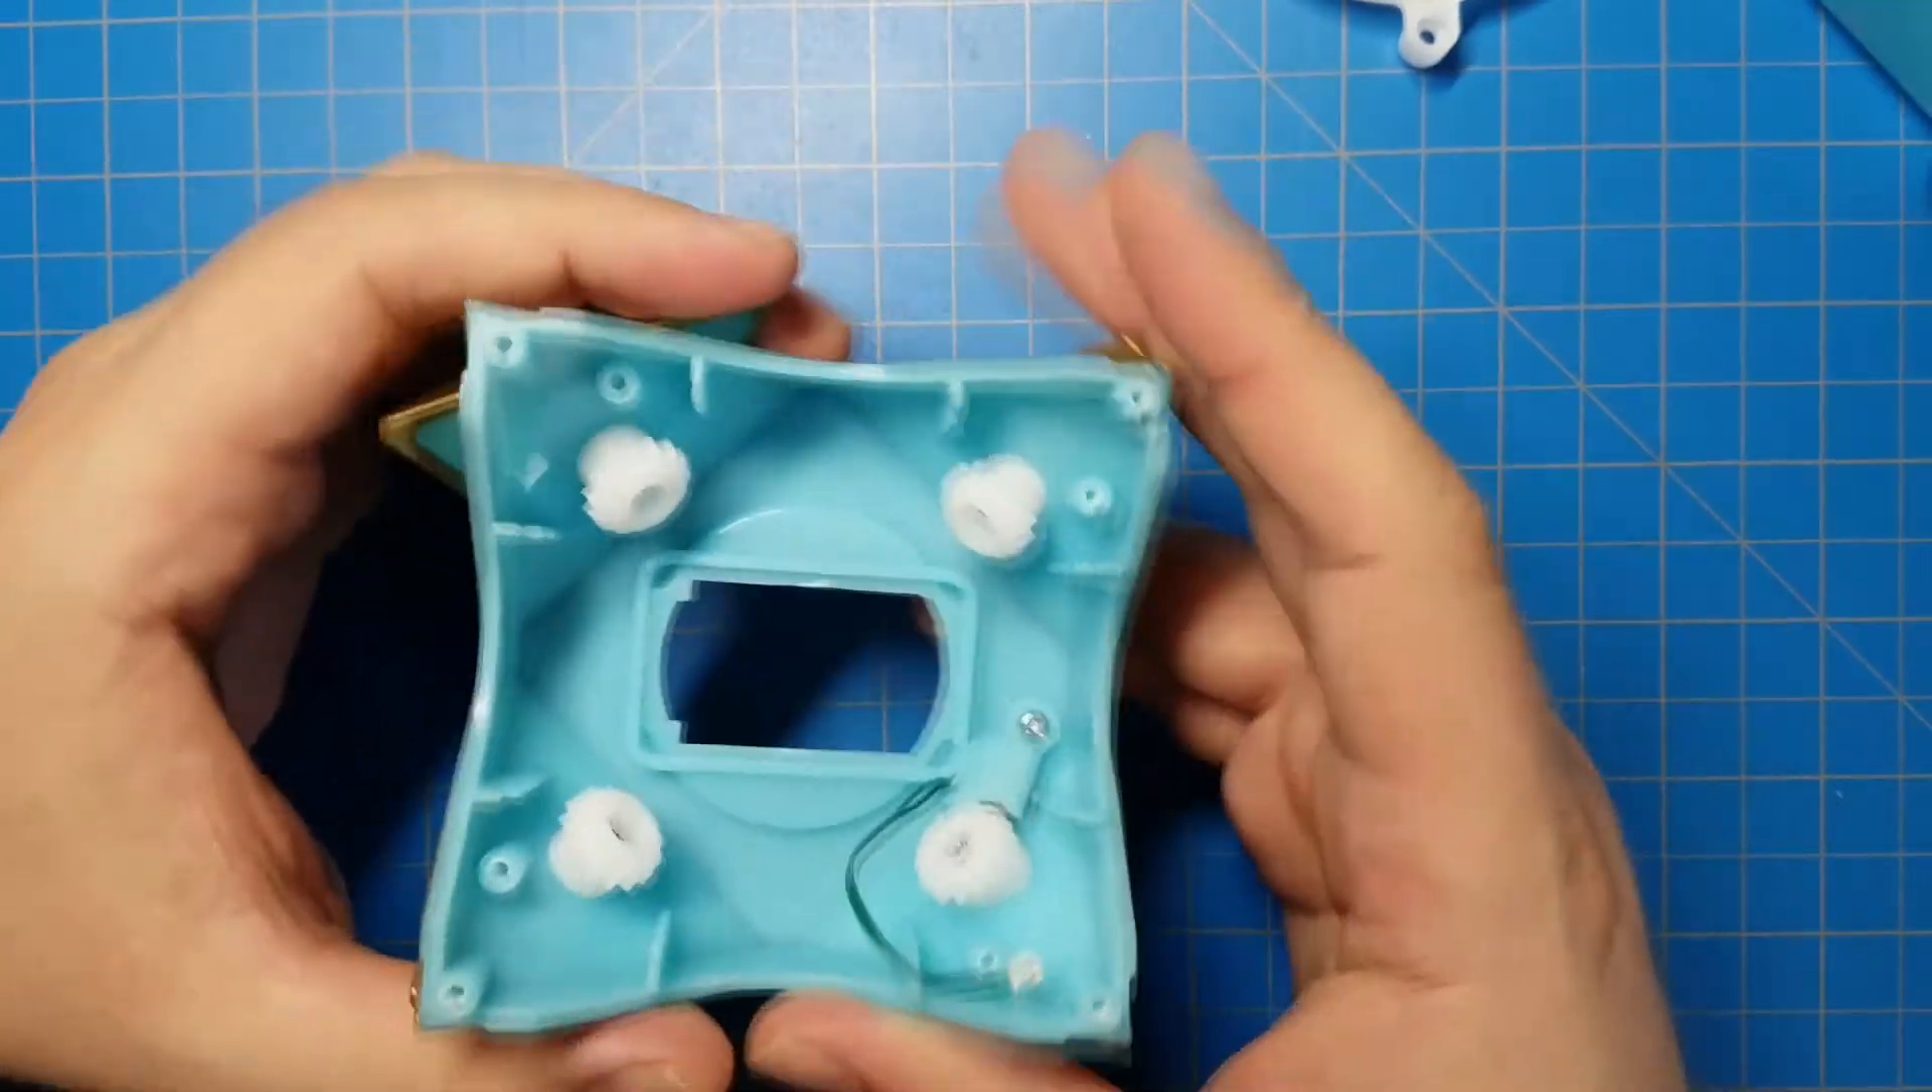There we have the gears back in place.